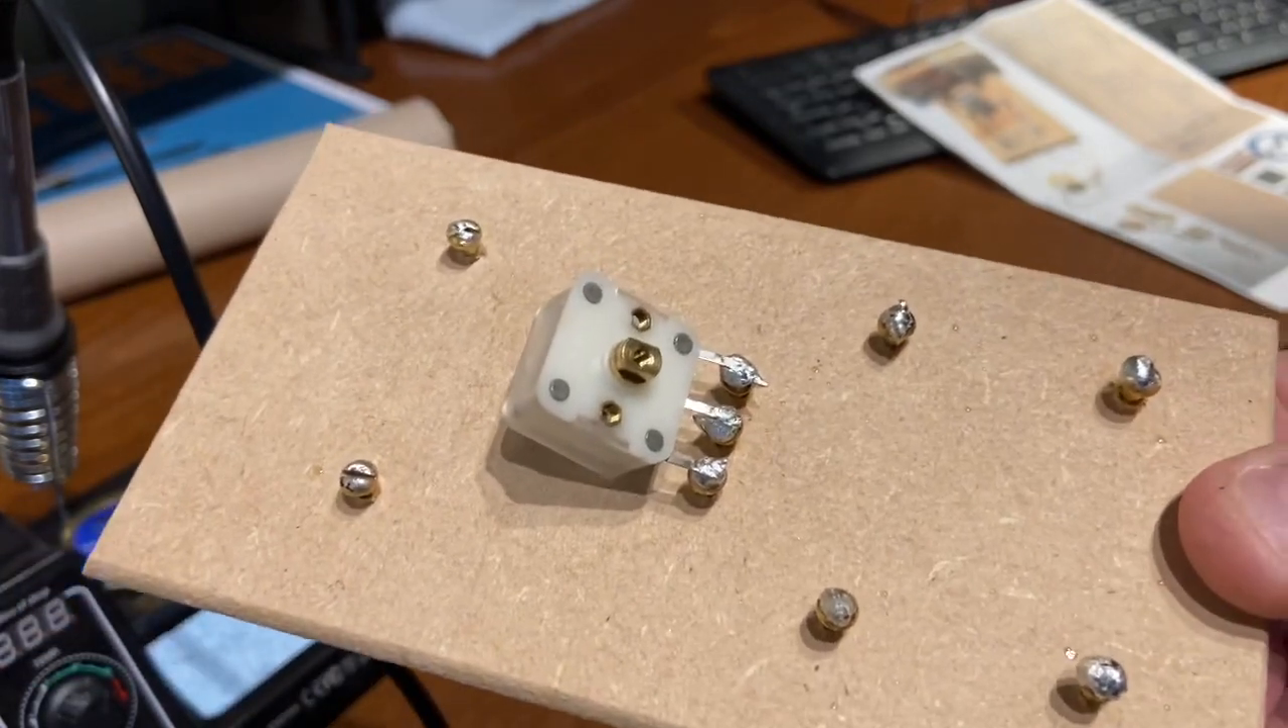I've soldered the capacitor the variable capacitor to the three screws here.